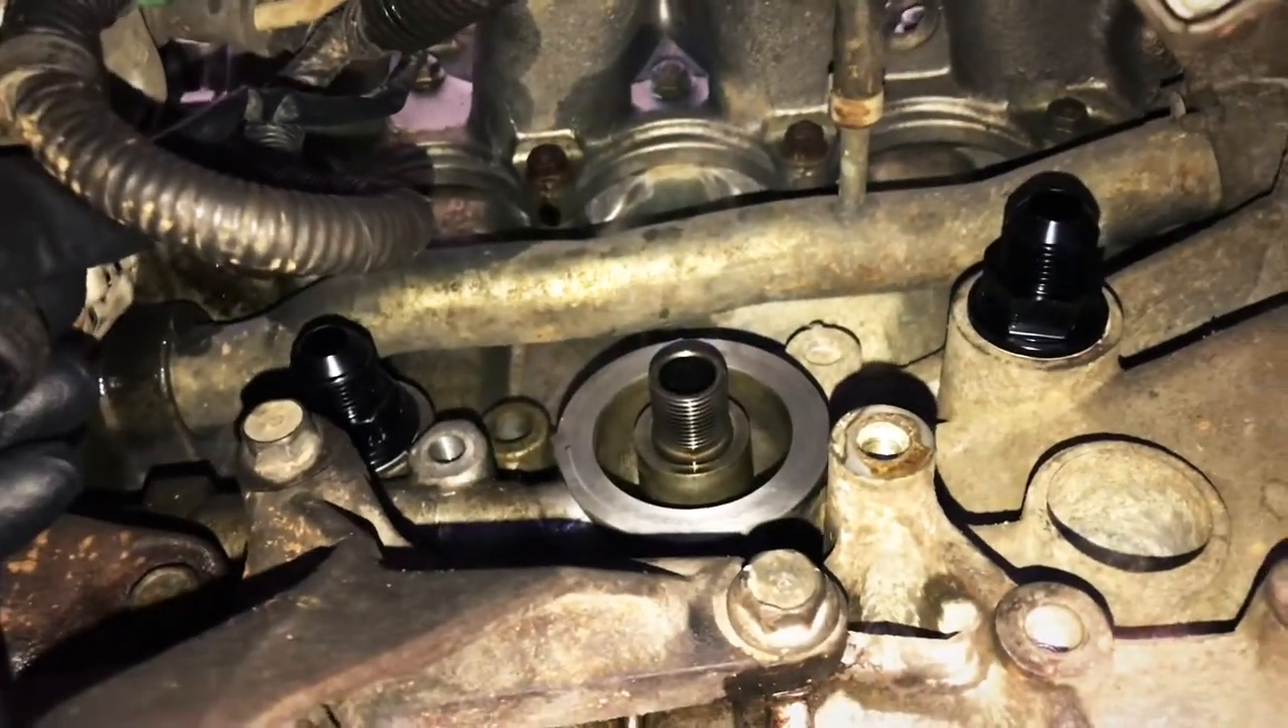Alright guys, got both of the AN fittings in for the breather box. Torqued down, ready to go.